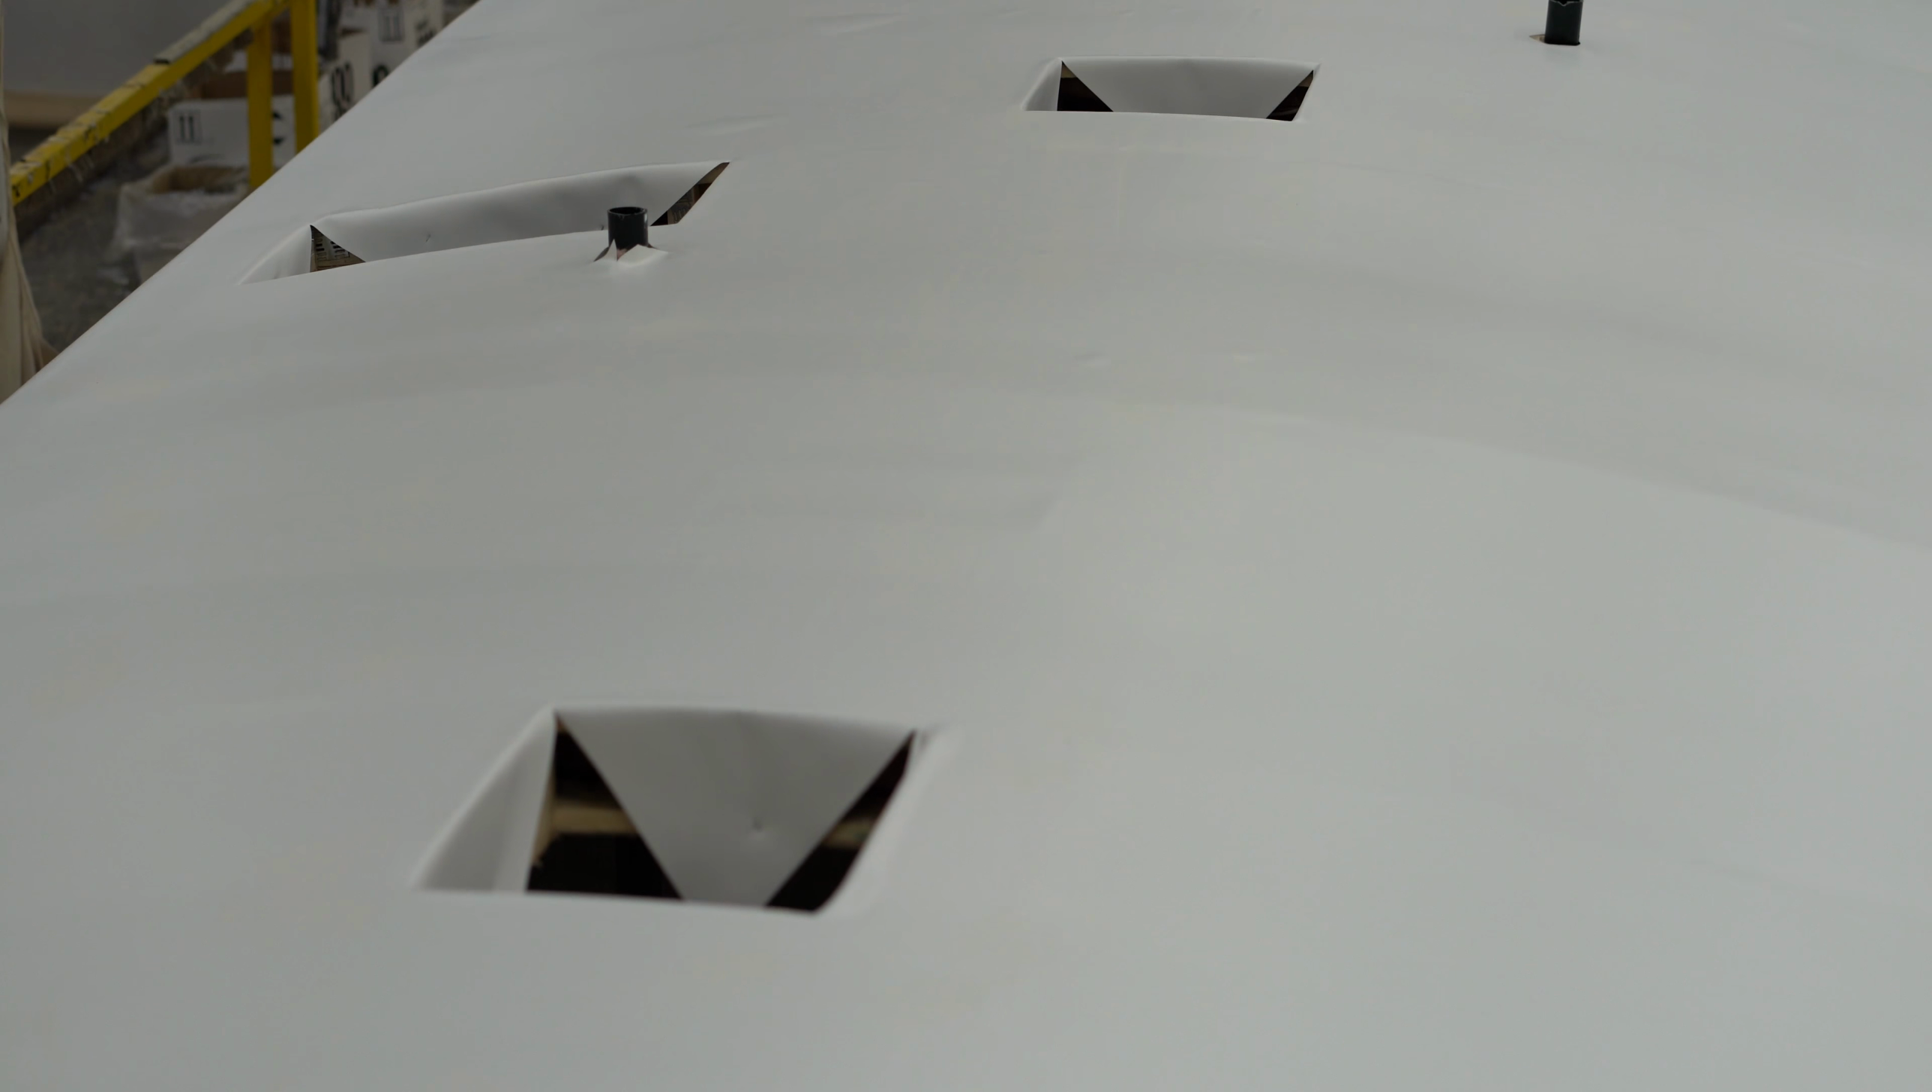As you can see this roof here, the one piece material has been laid out, glued down, and ready to go.